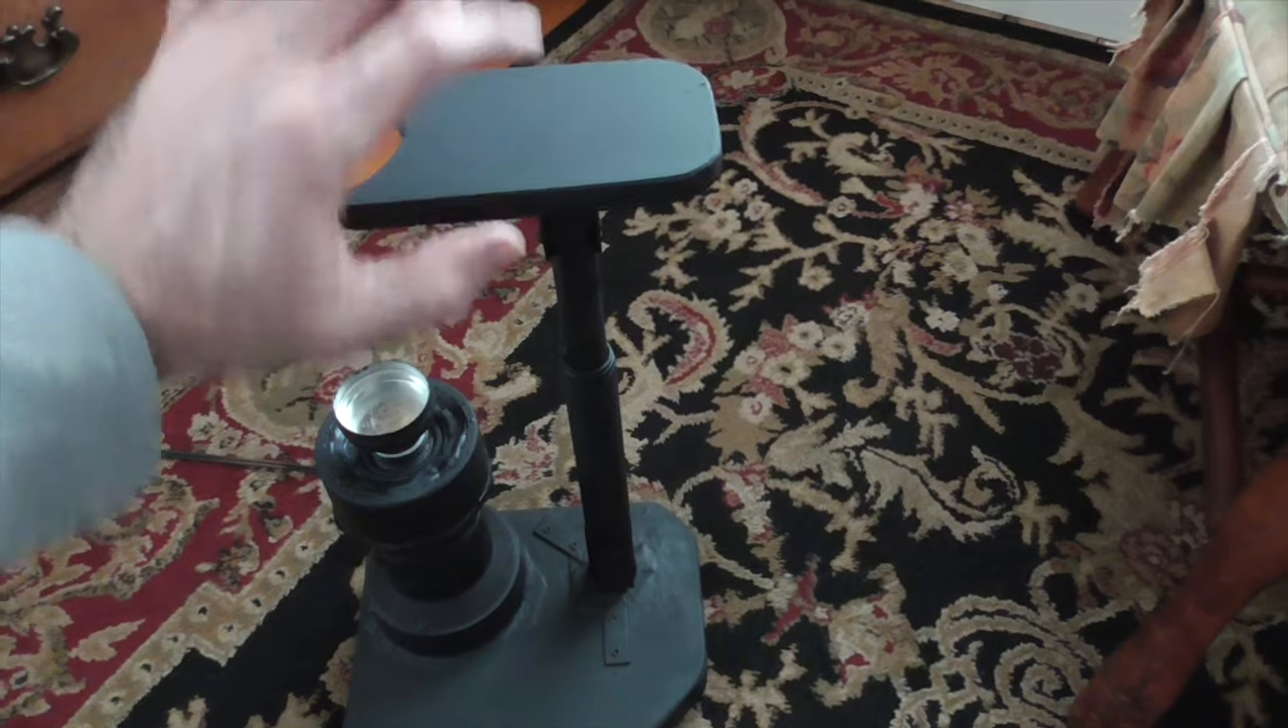We've got the platform attached to the PVC tubing inside of the other PVC tubing so that we can just raise and lower that.